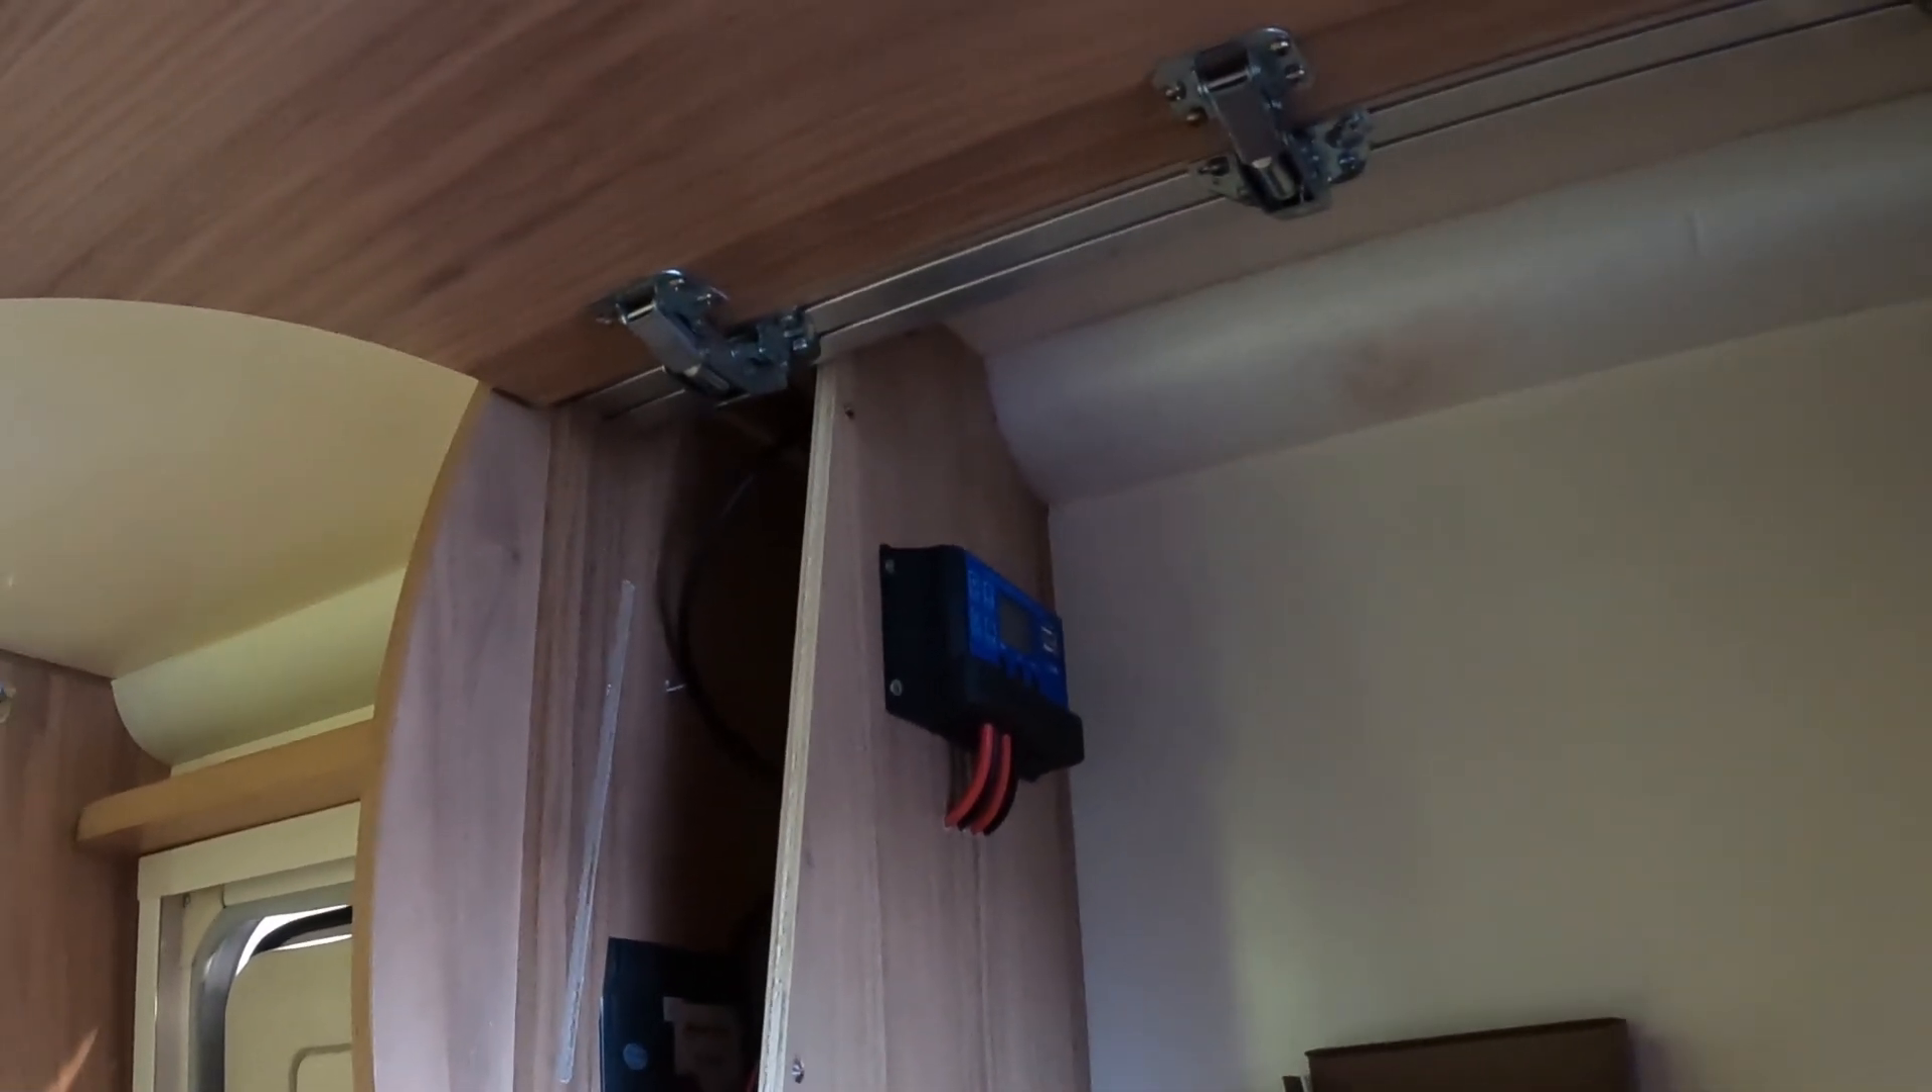And that then is the charge controller fitted so you can see the four wires coming out of that that then goes down to the battery box and we're all done.